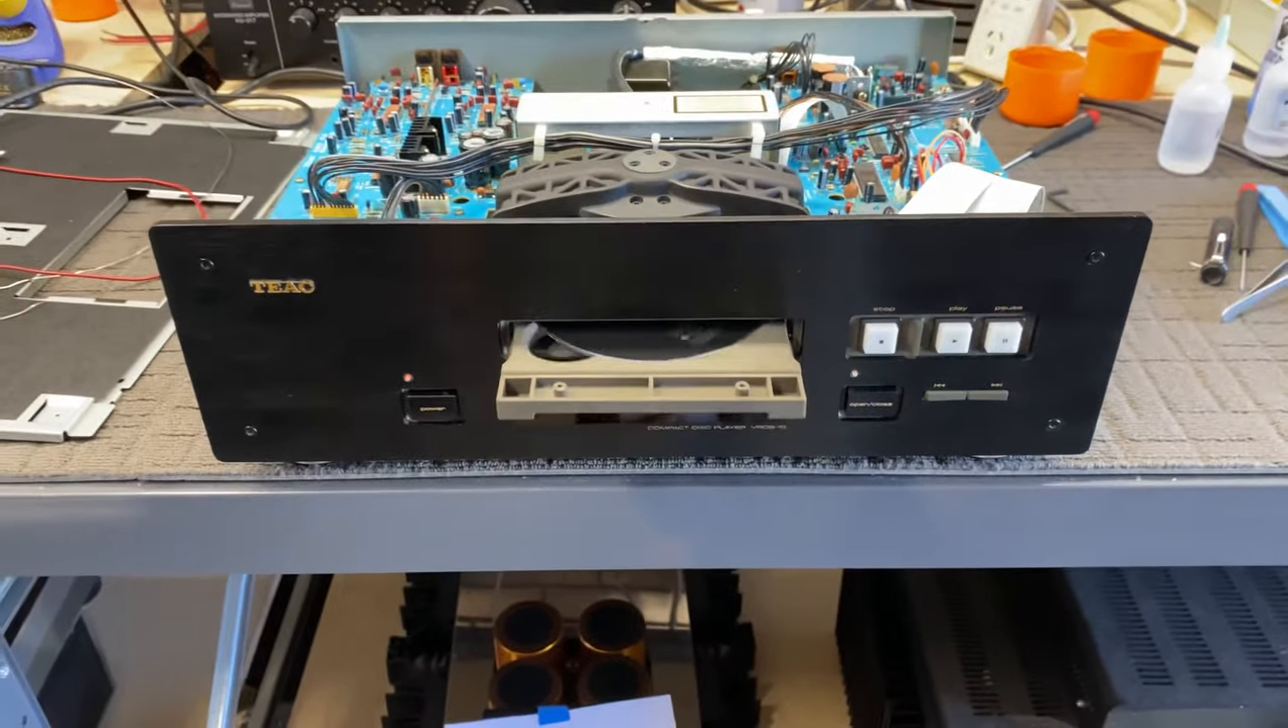Keep note that I haven't got the front bezel or fascia on the tray, but let's have a look.